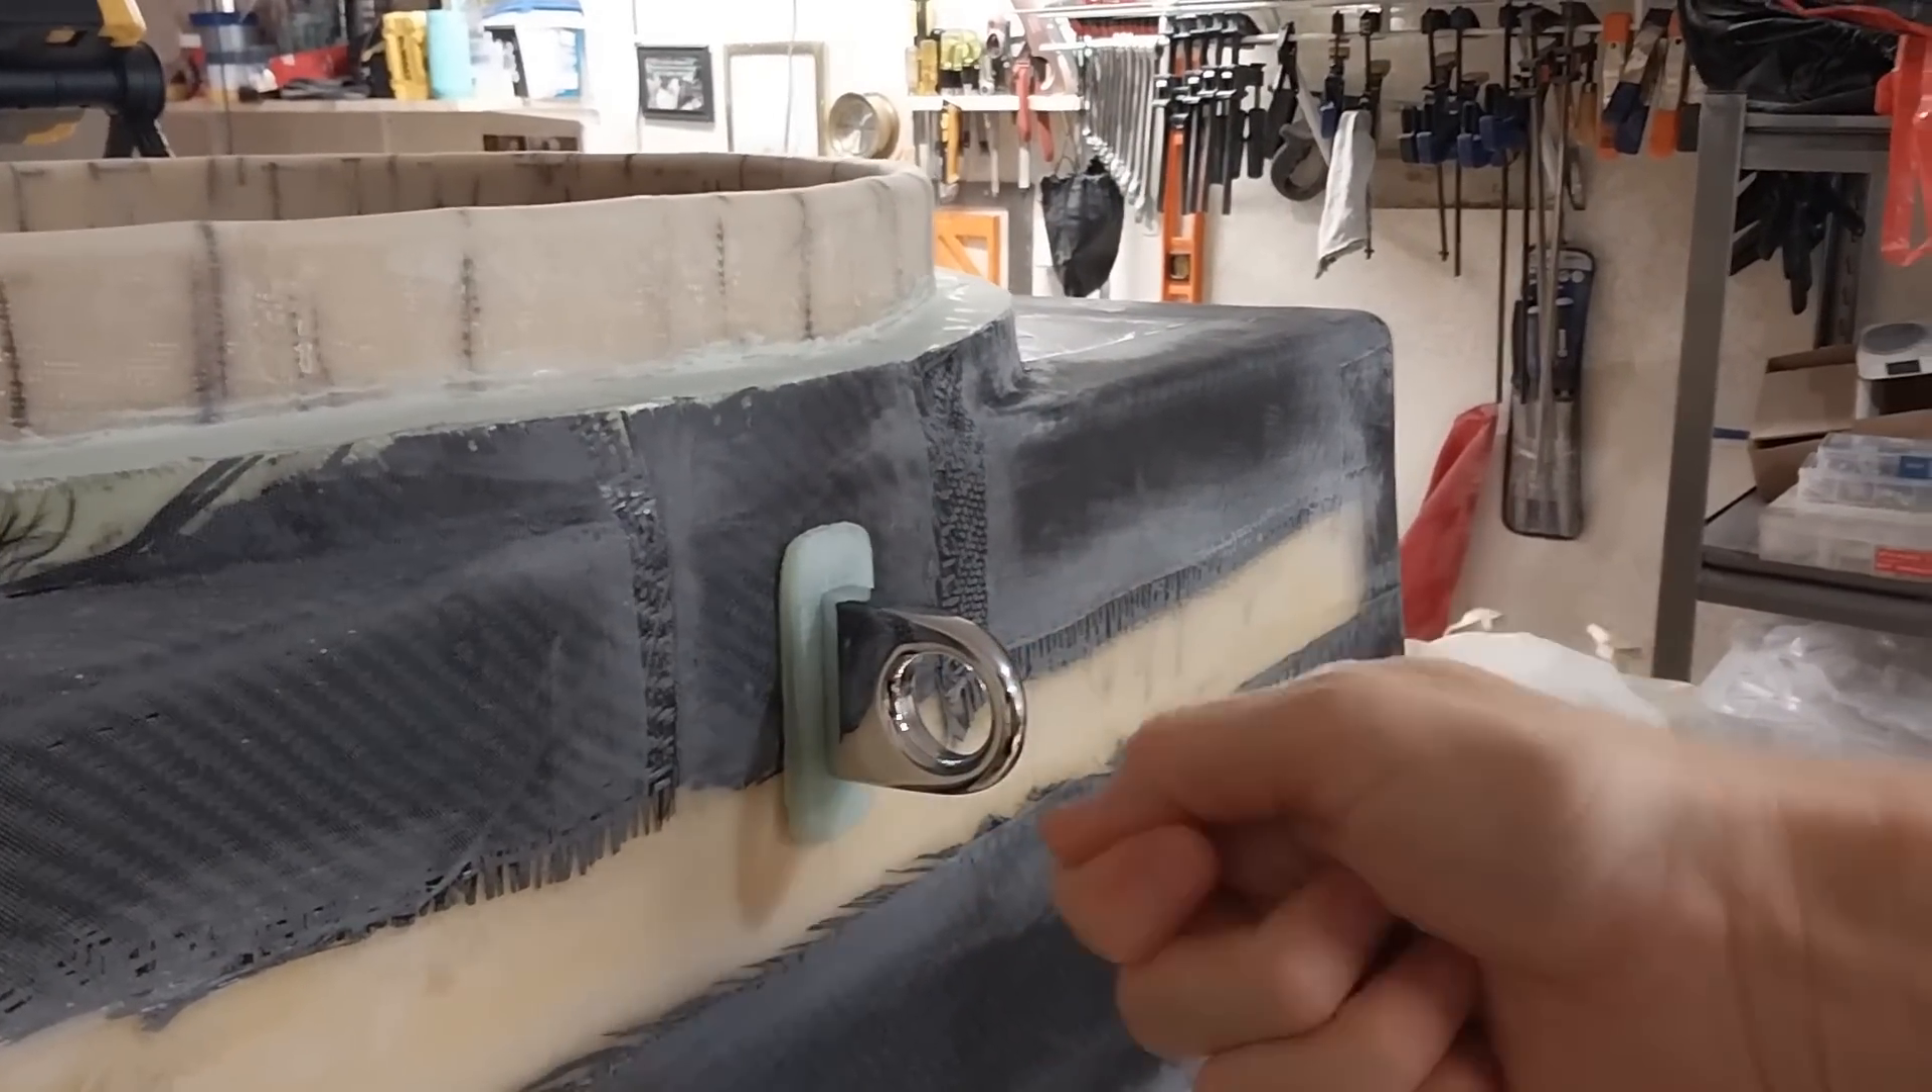So there's a dry fit of the bow eye I'm going to use to lock the hatch.